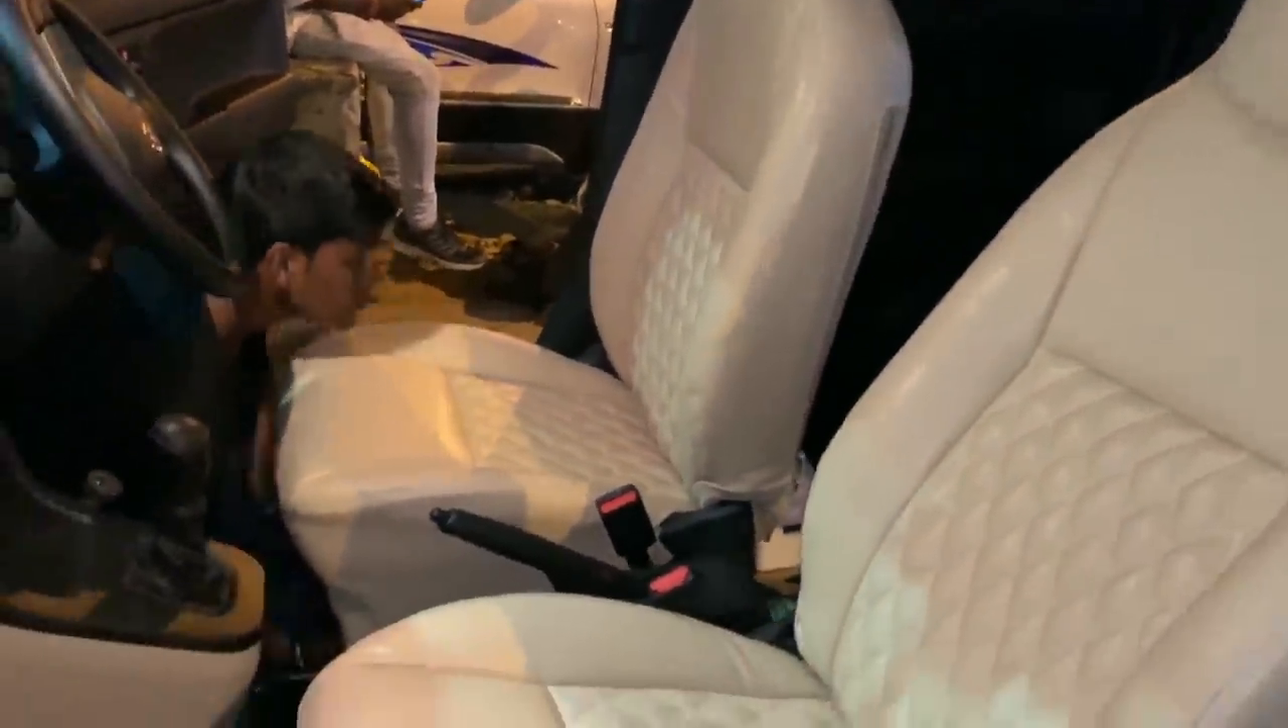फ्रंट की जो सीट्स है वह यहां पर लग चुकी है।